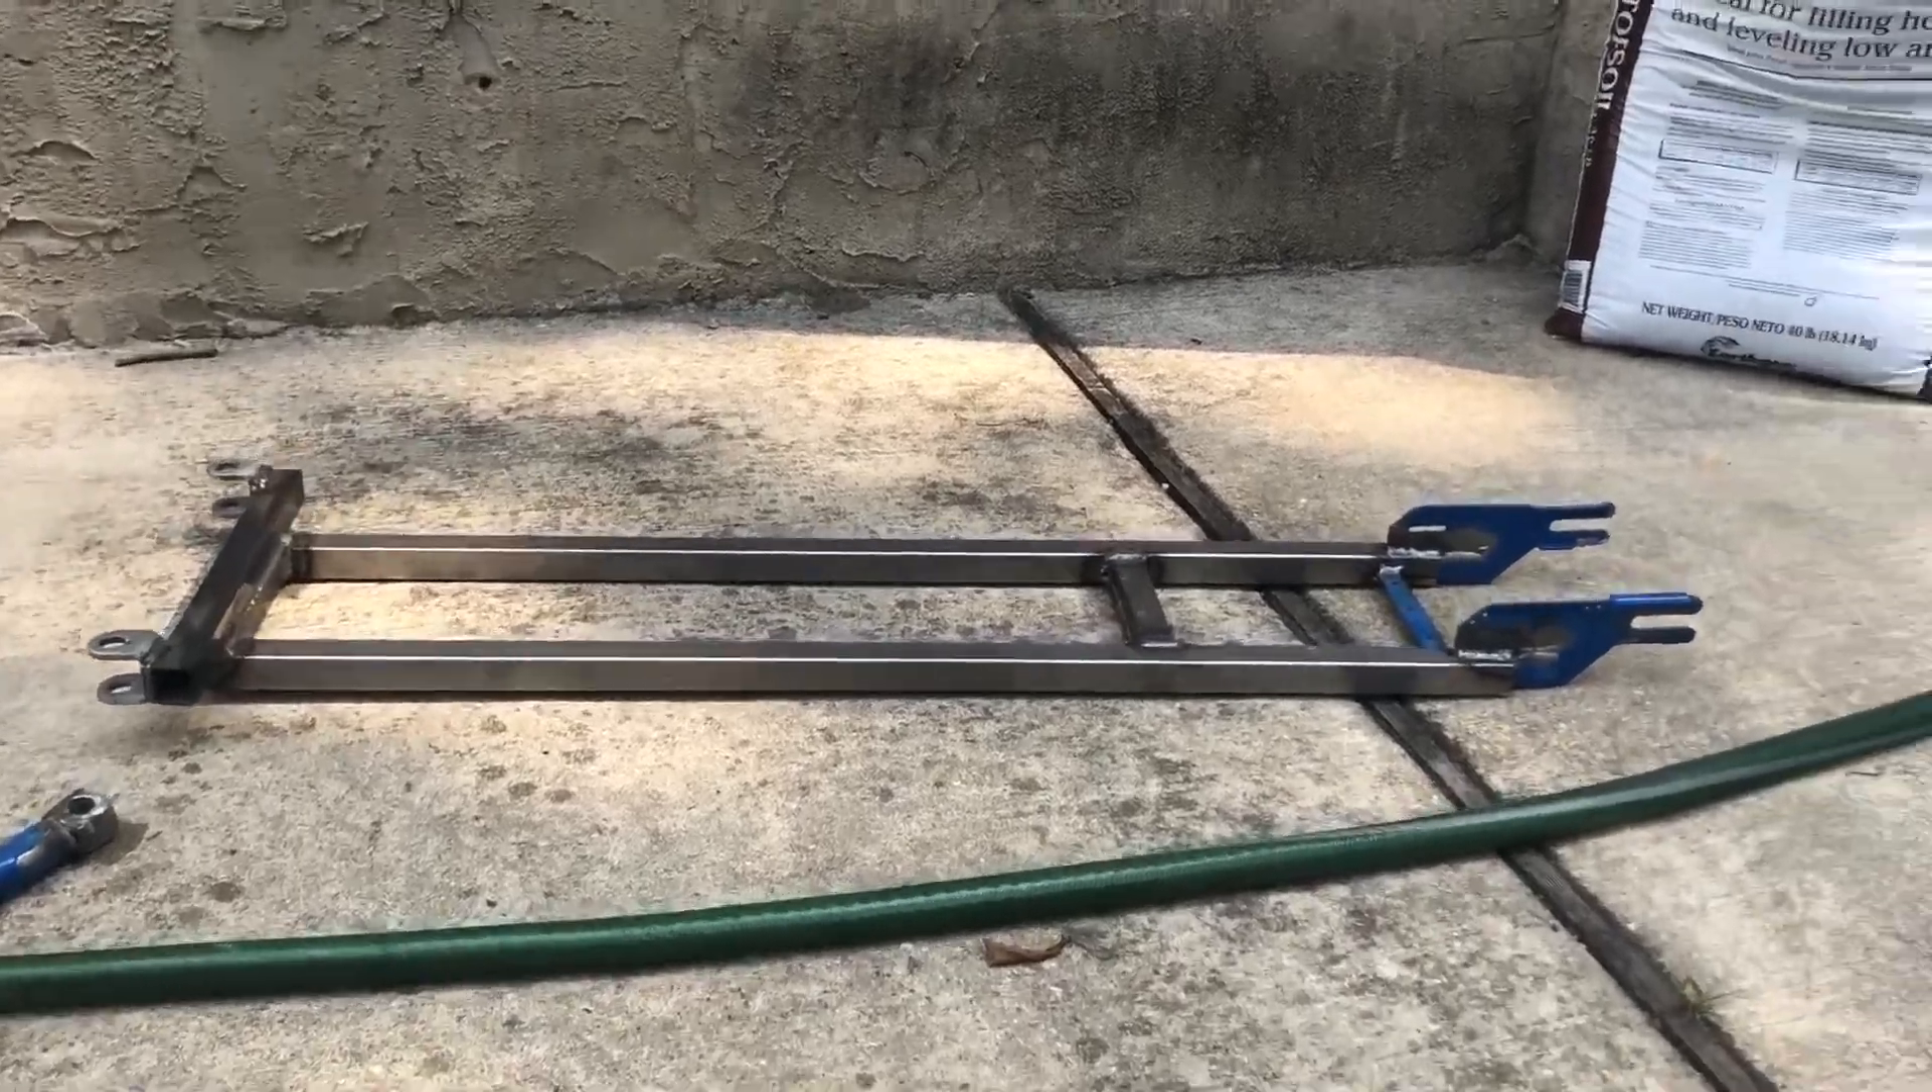So I got all the parts welded you can basically see the skateboard already.